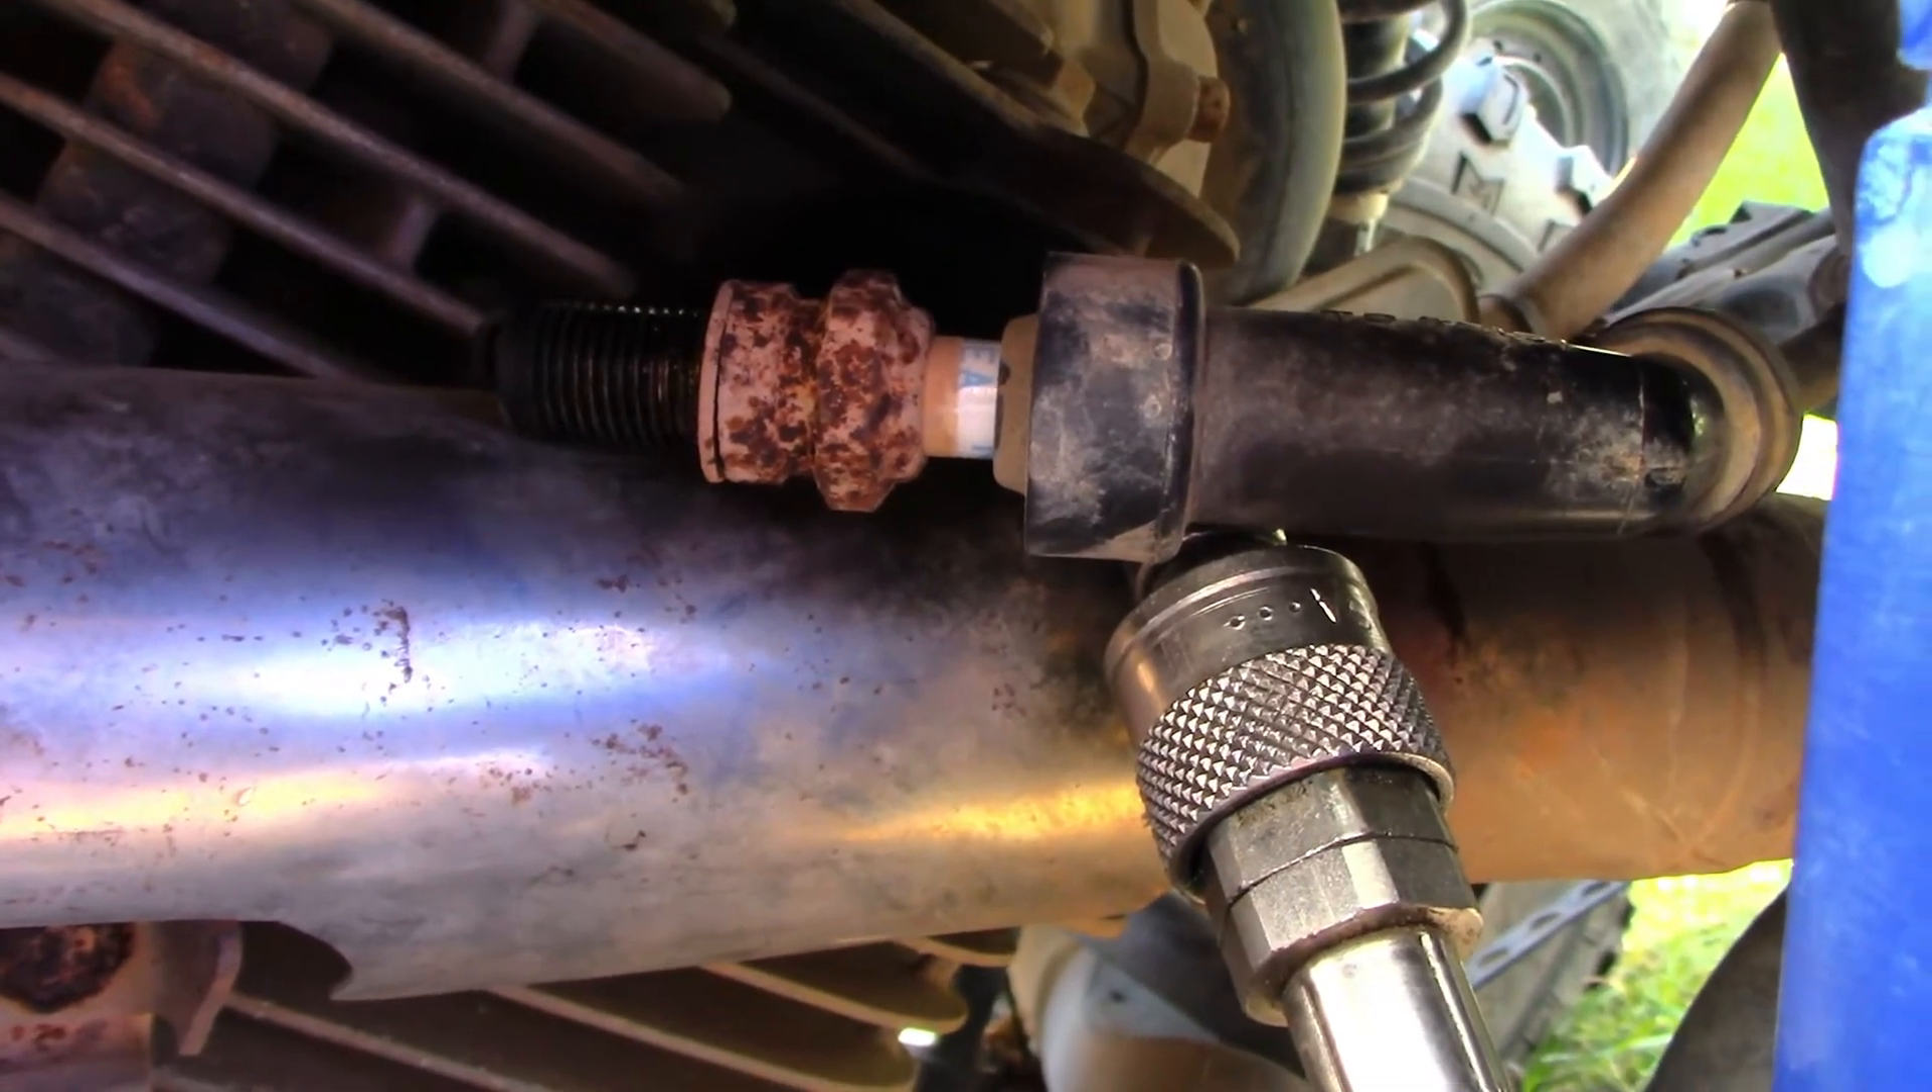I've taken the spark plug out. I put it back in the spark plug cap.